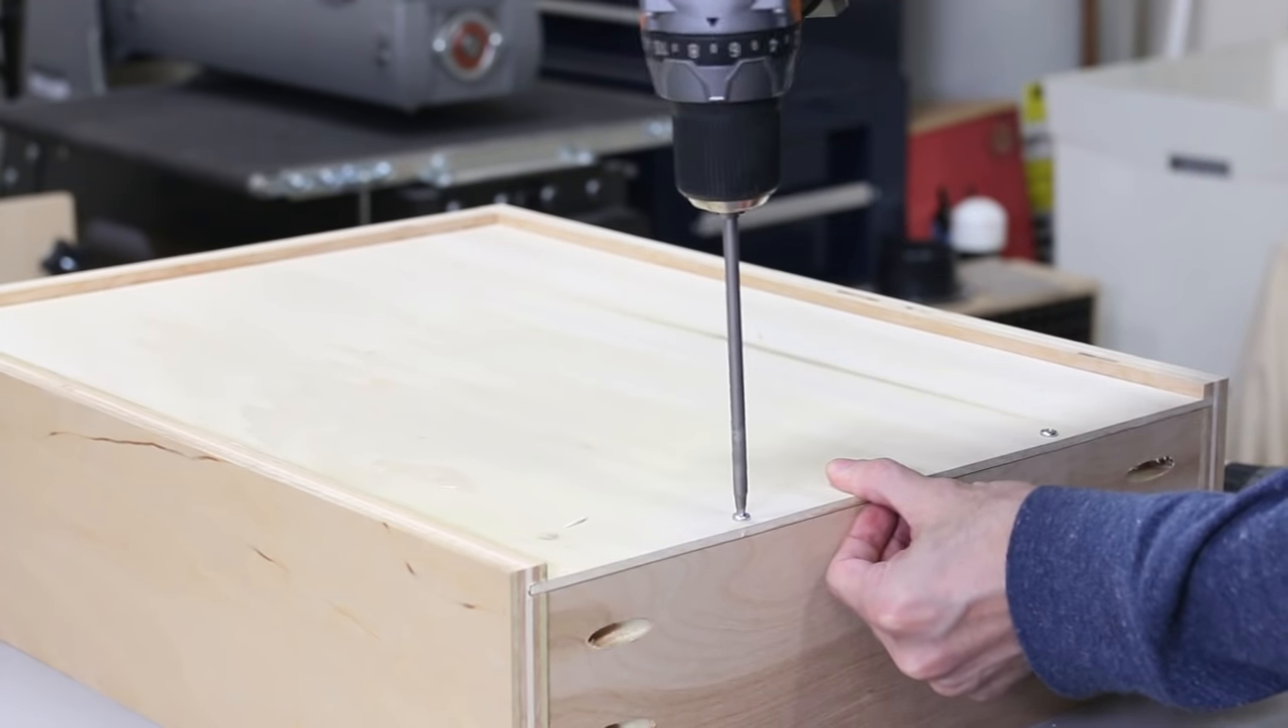Alright I got that plywood bottom in here.